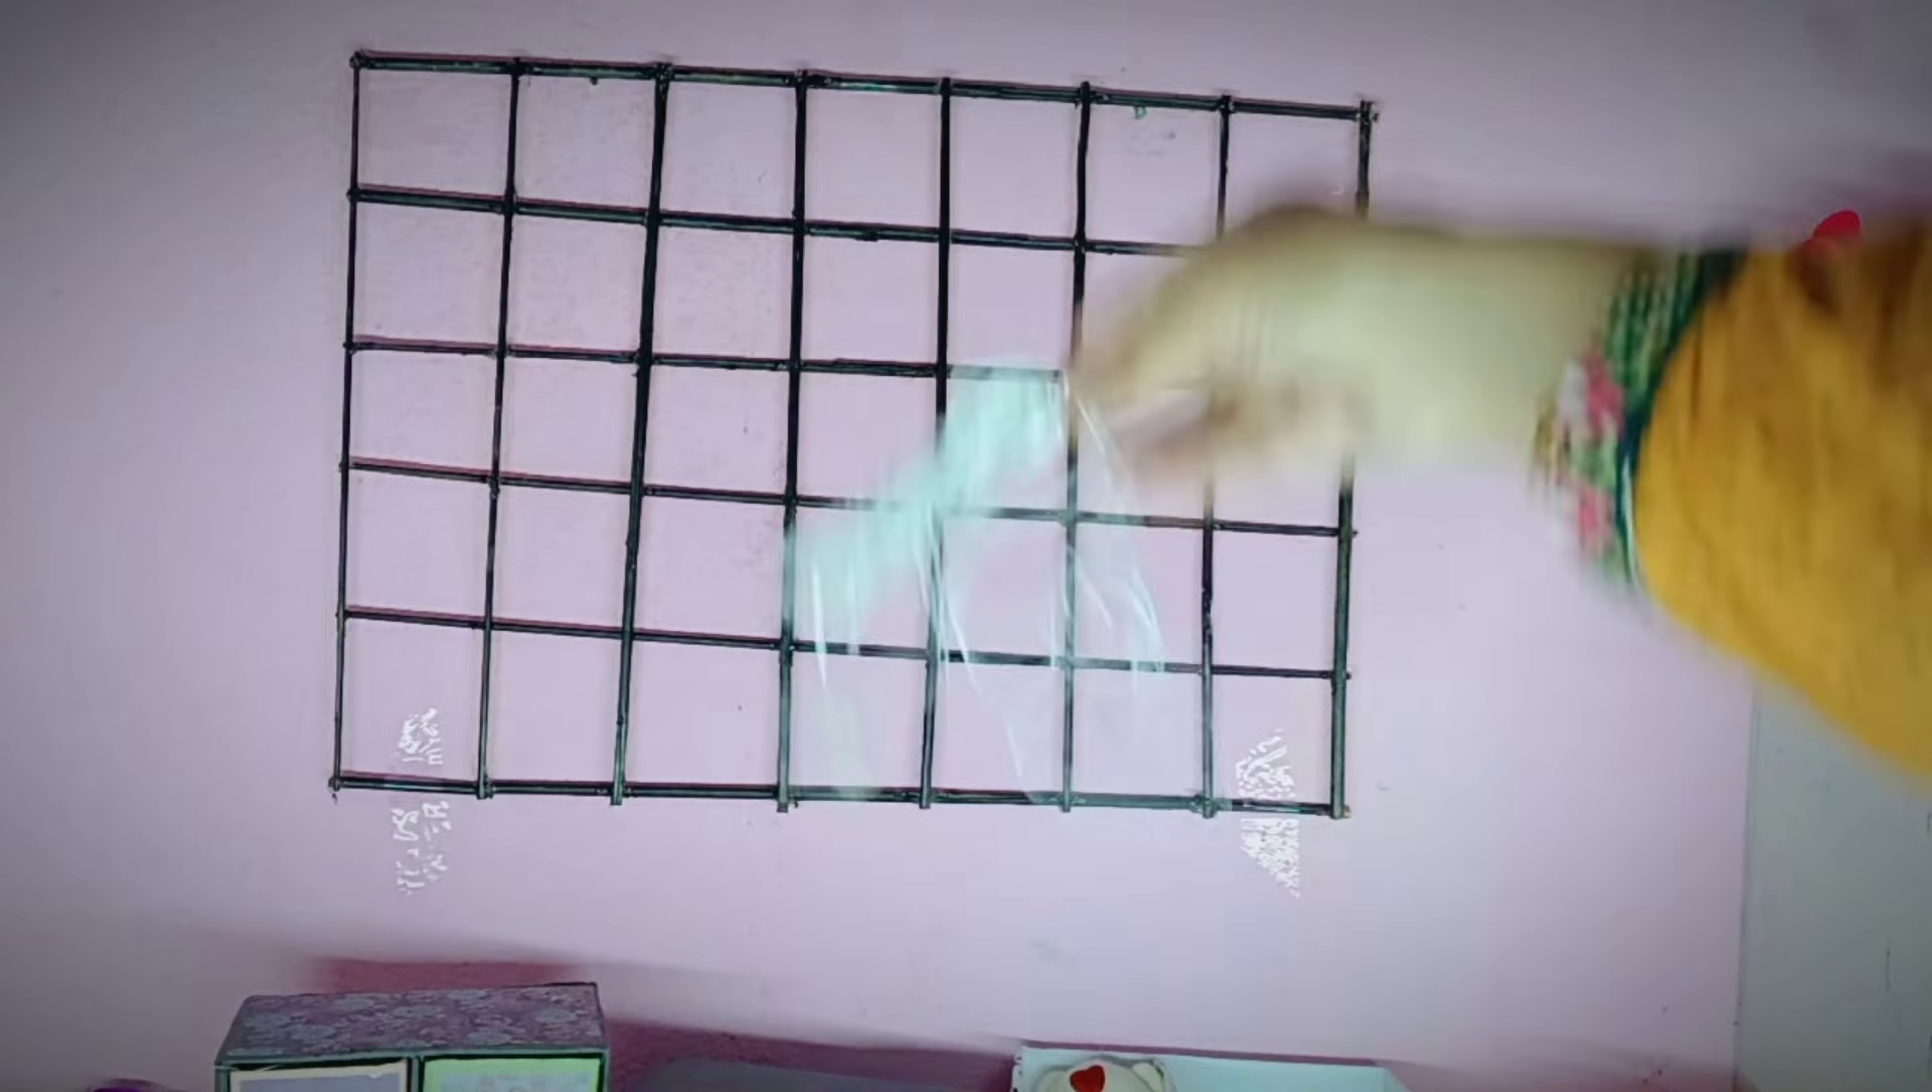یہ دیکھو میں نے گریٹ کو وال پر لگا دیا ہے۔